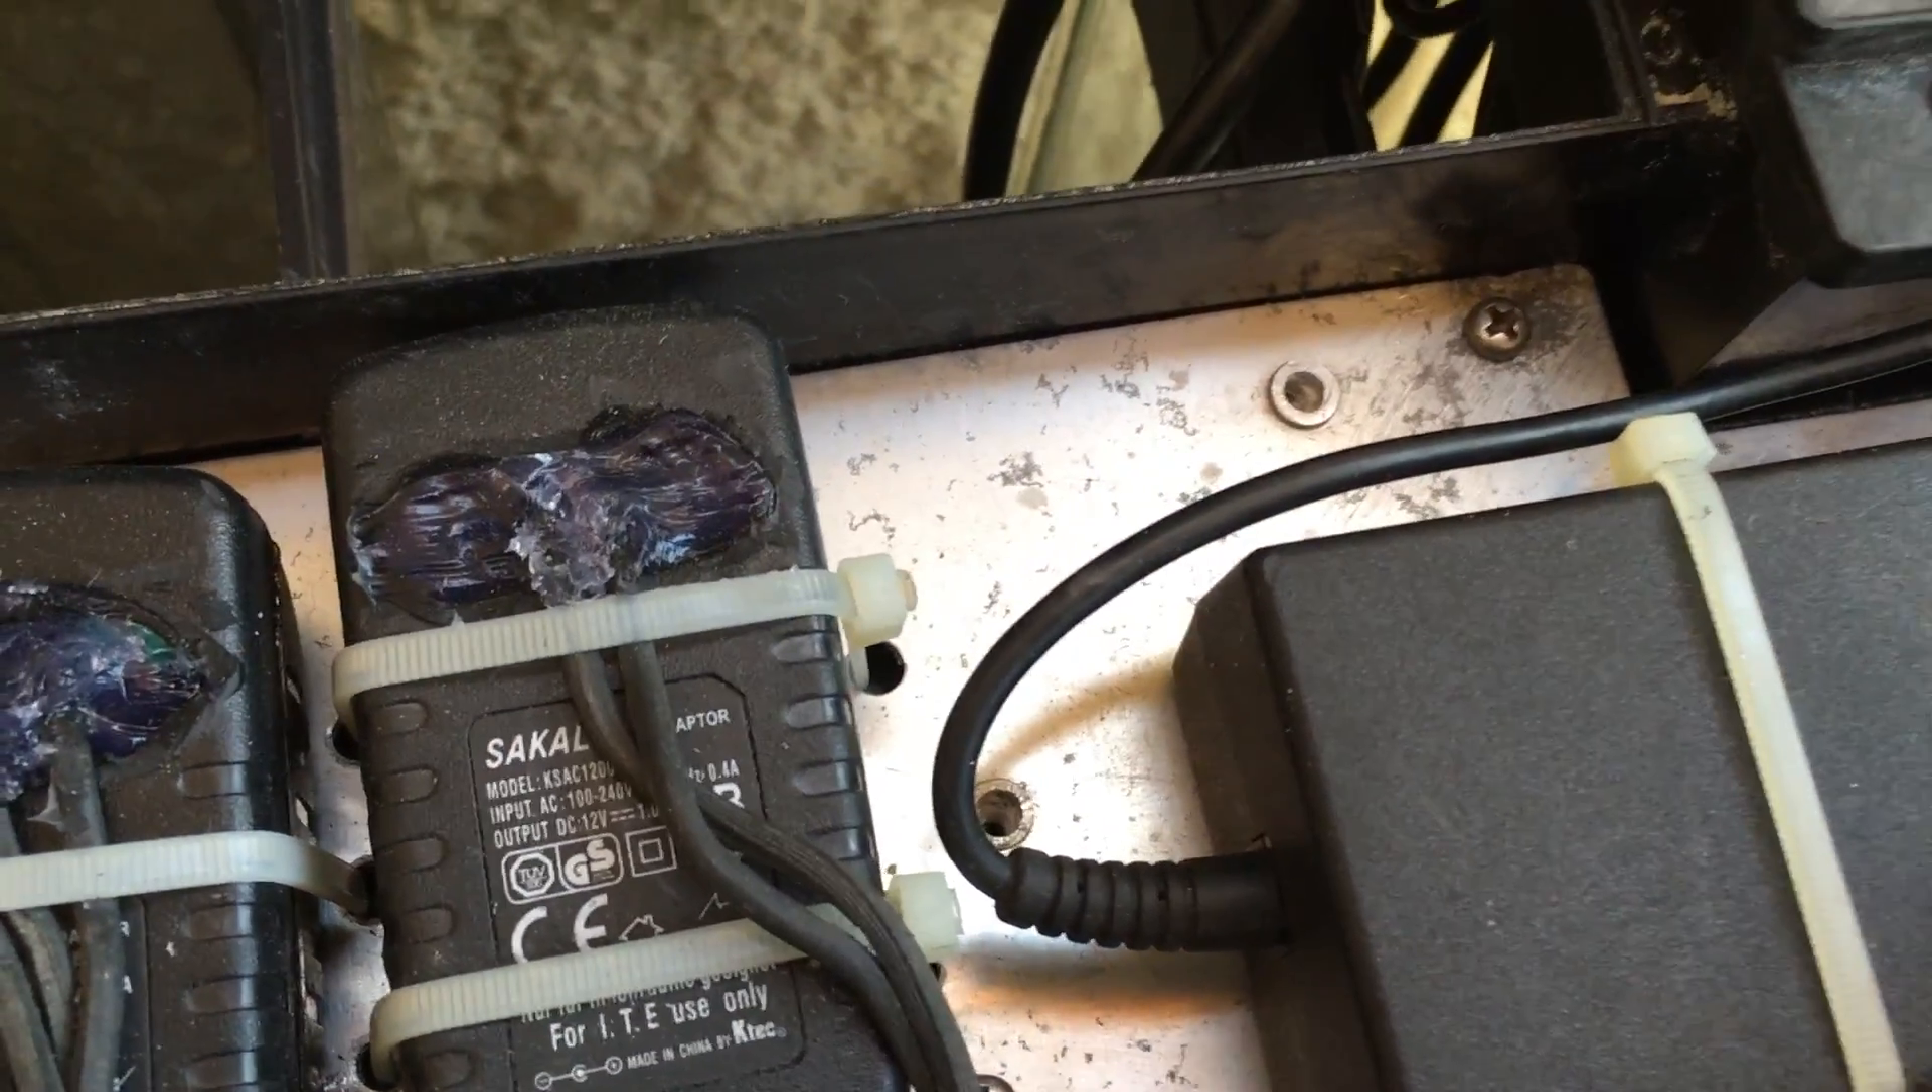This is the power adapter again I just placed in with a plastic band.